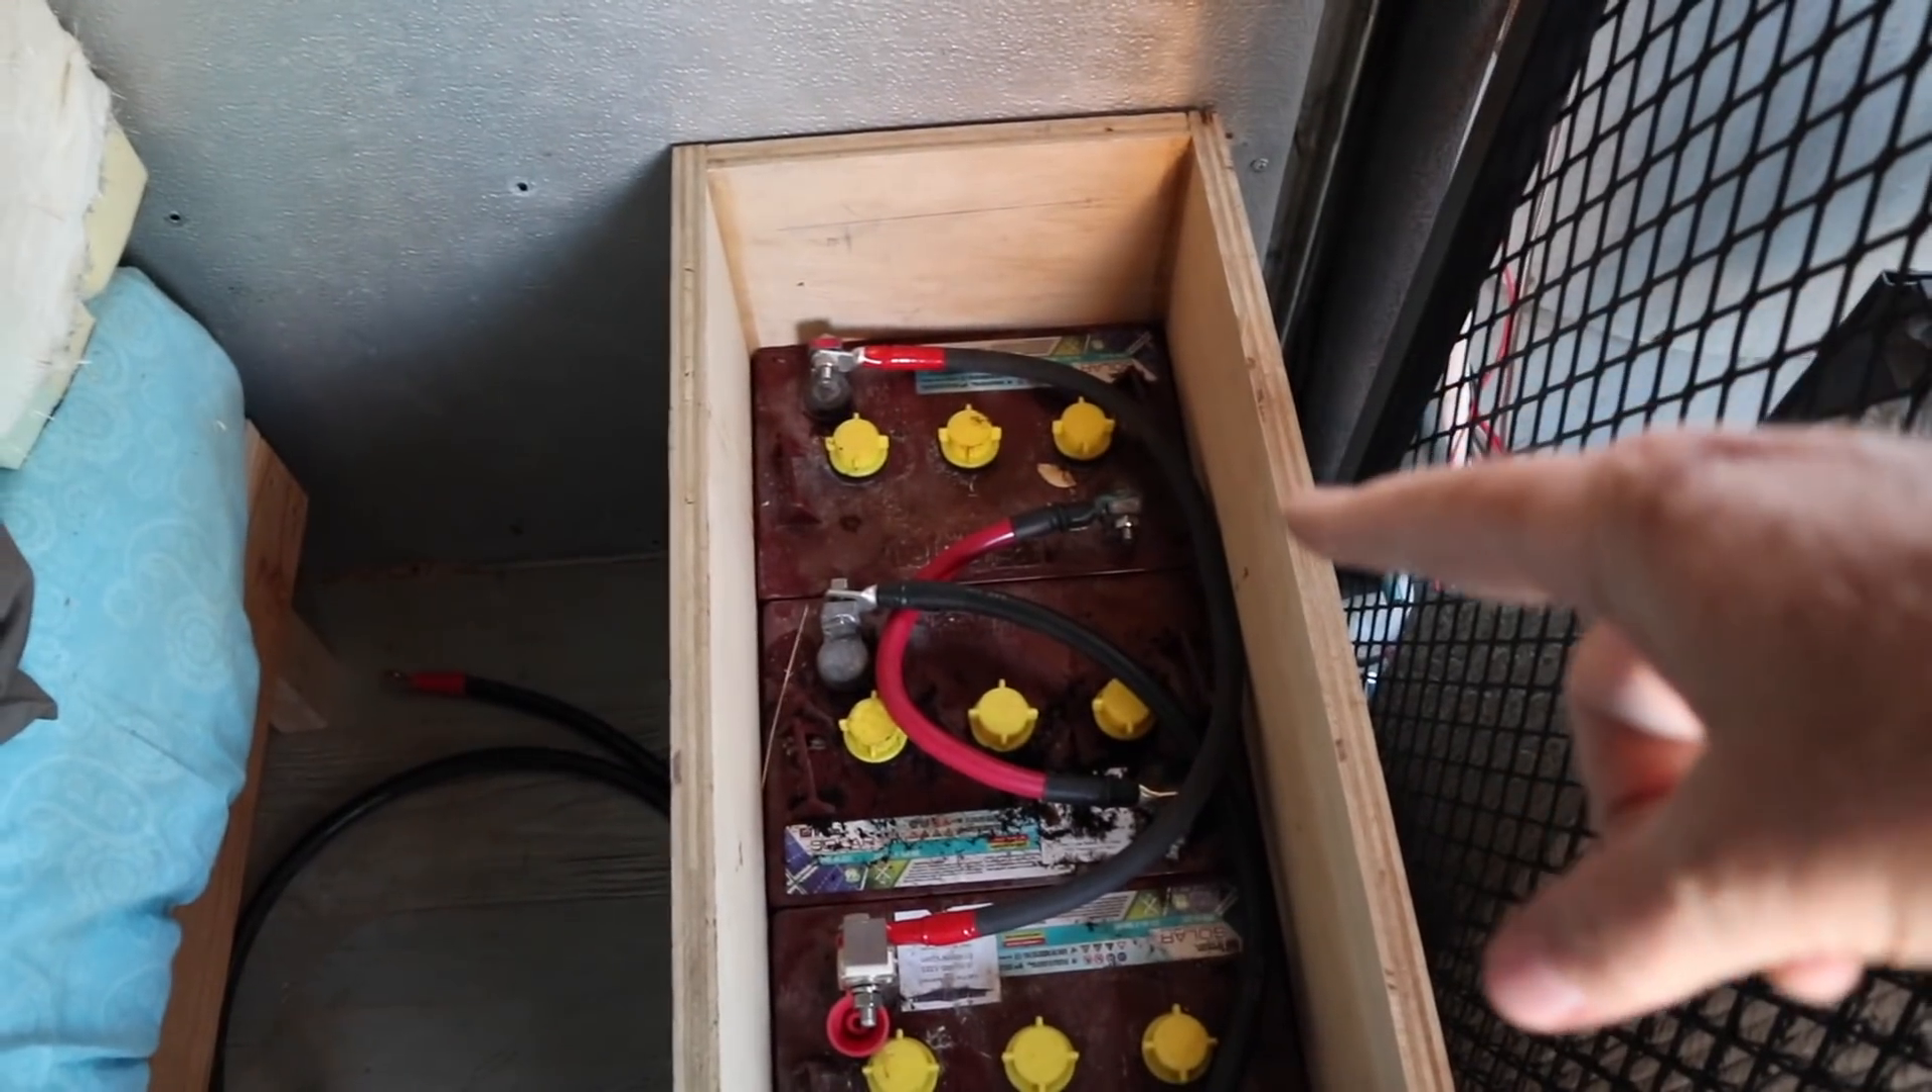You can see all the batteries are in place and wired all together.